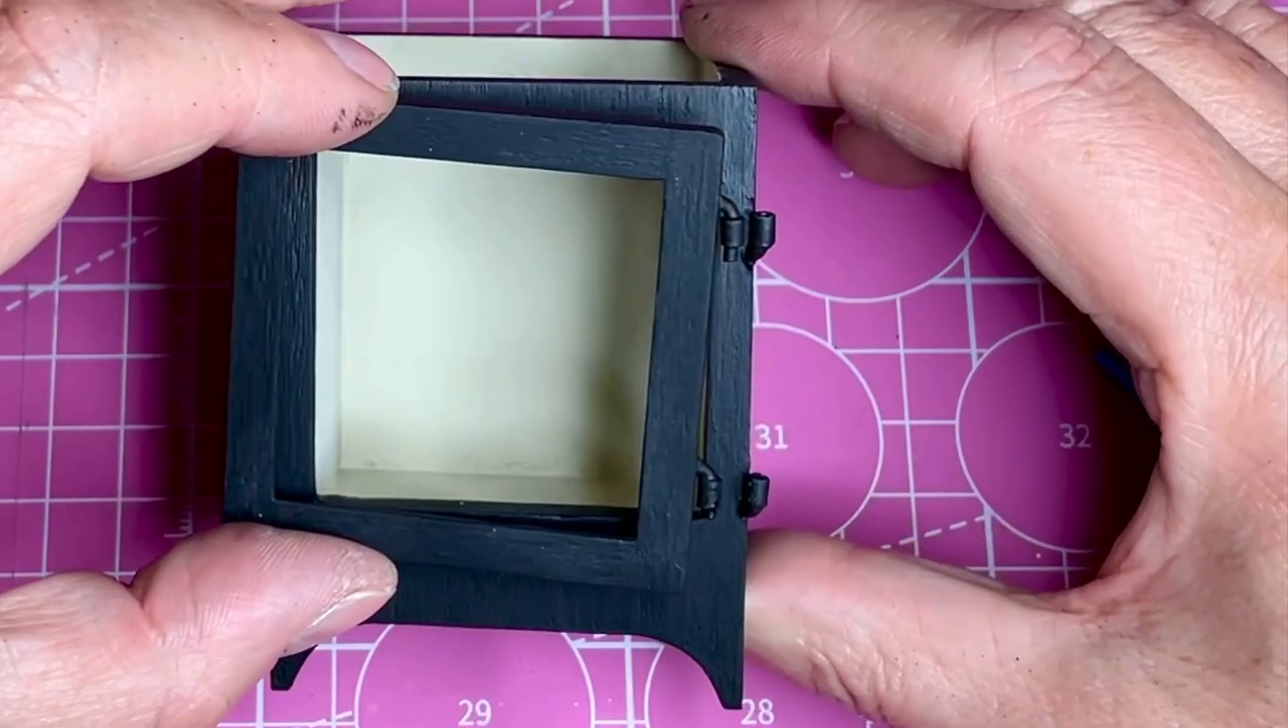The turning point of the hinges ended up a little bit outside the log burner and it was supposed to be on there on this part.